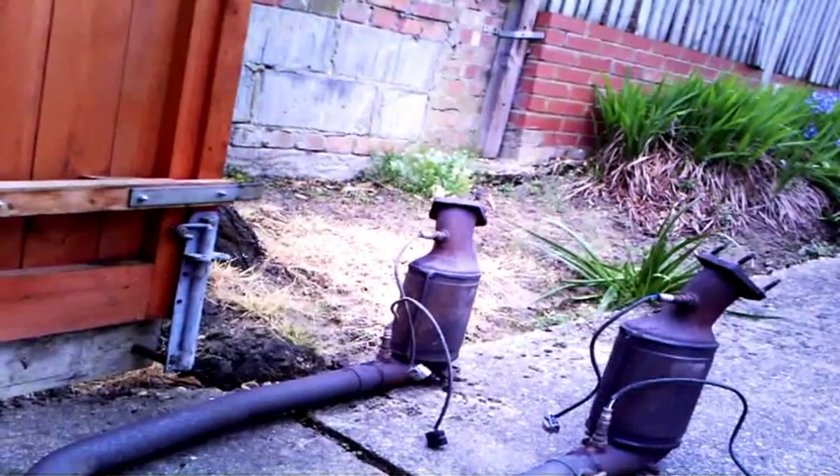Well the exhaust pipes are off now so uh at least that part of the job has been uh completed.